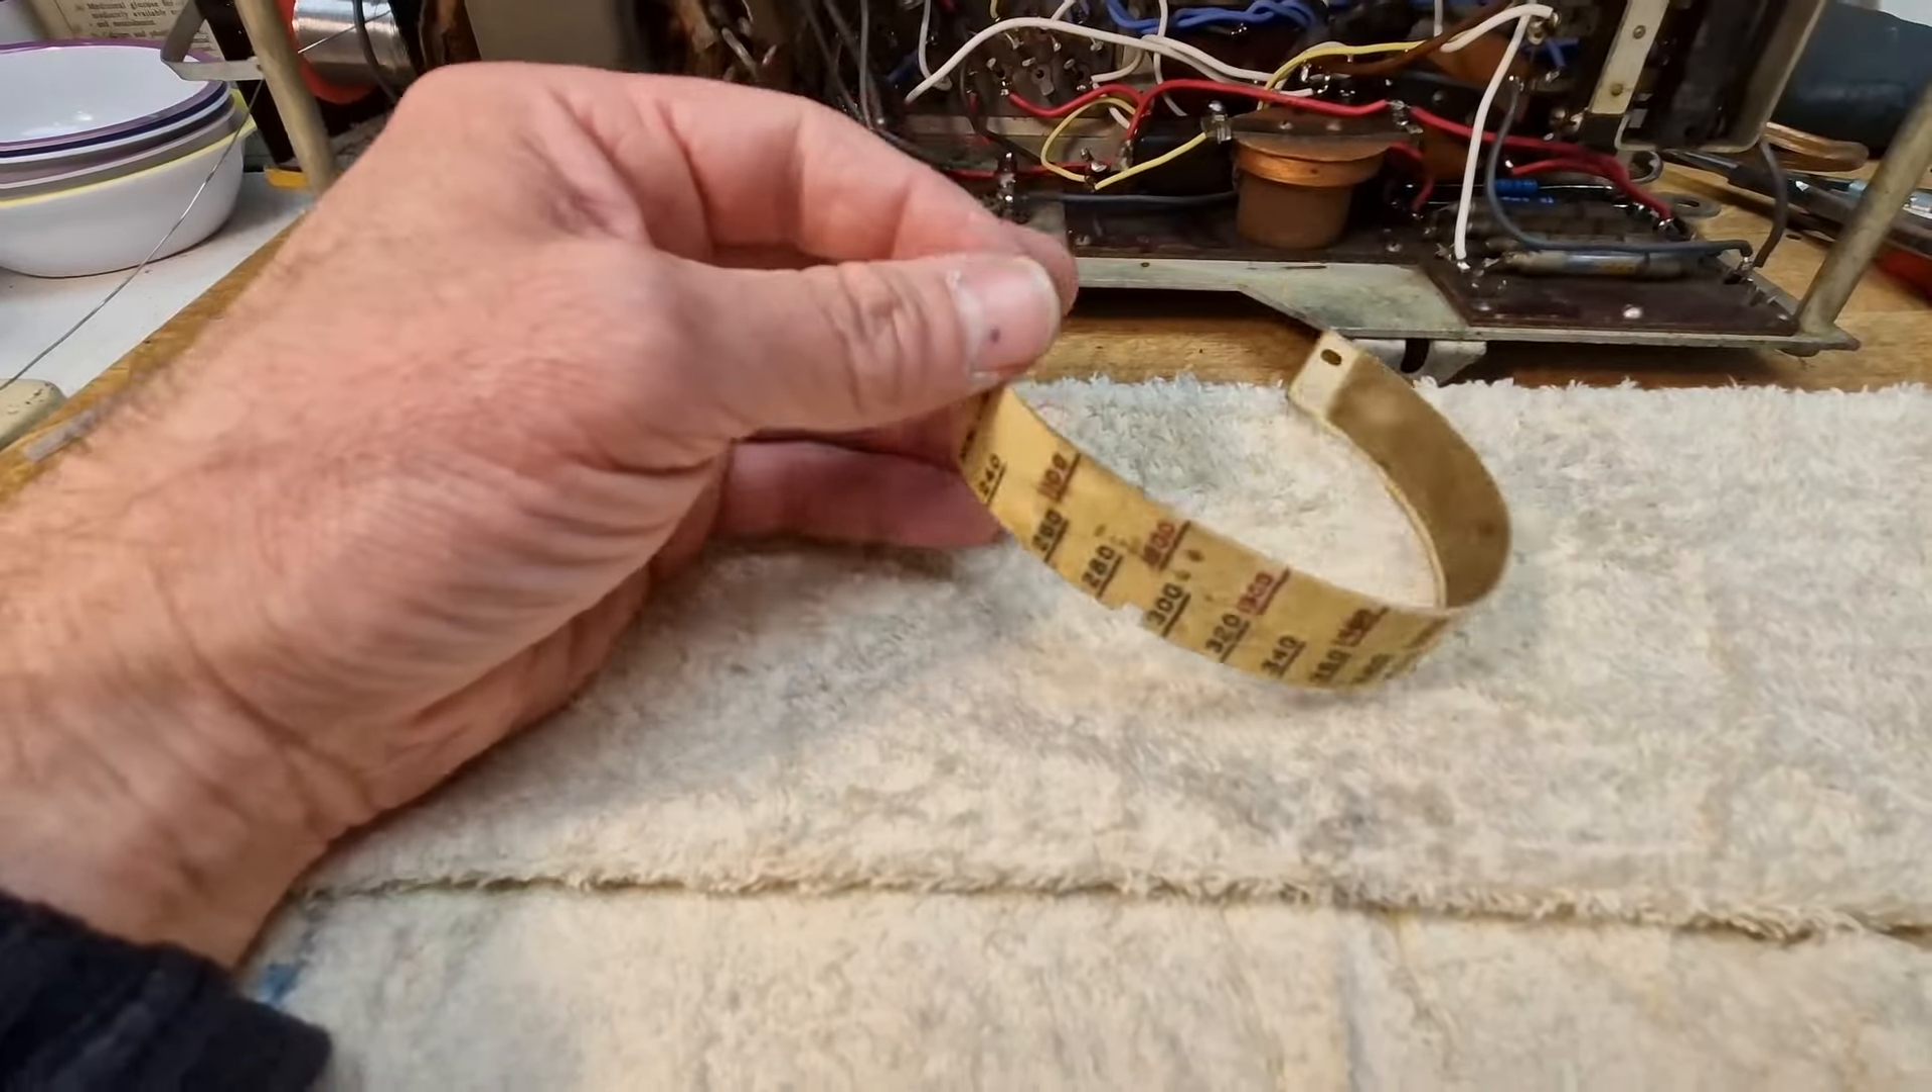I've got the celluloid frequency guide, if you like, the dial off the front.